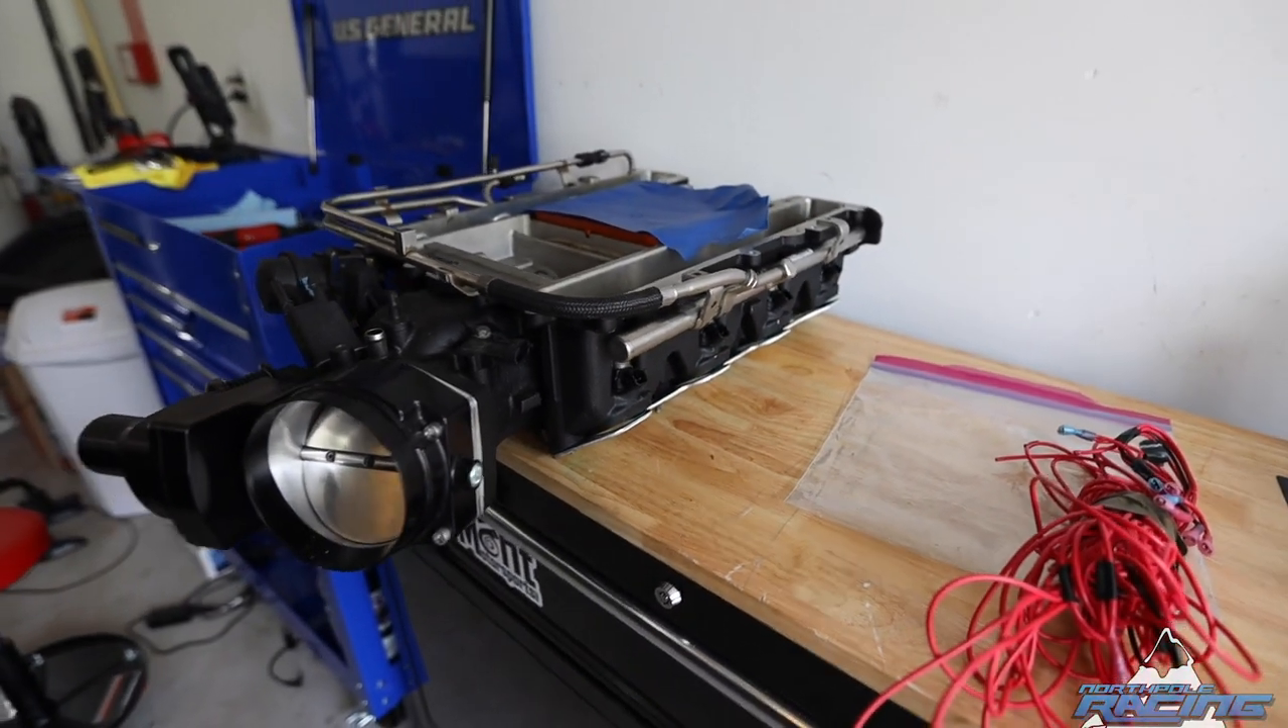So now i got the fuel rail on the injectors on new blower about ready to put this thing on the car see what happens.